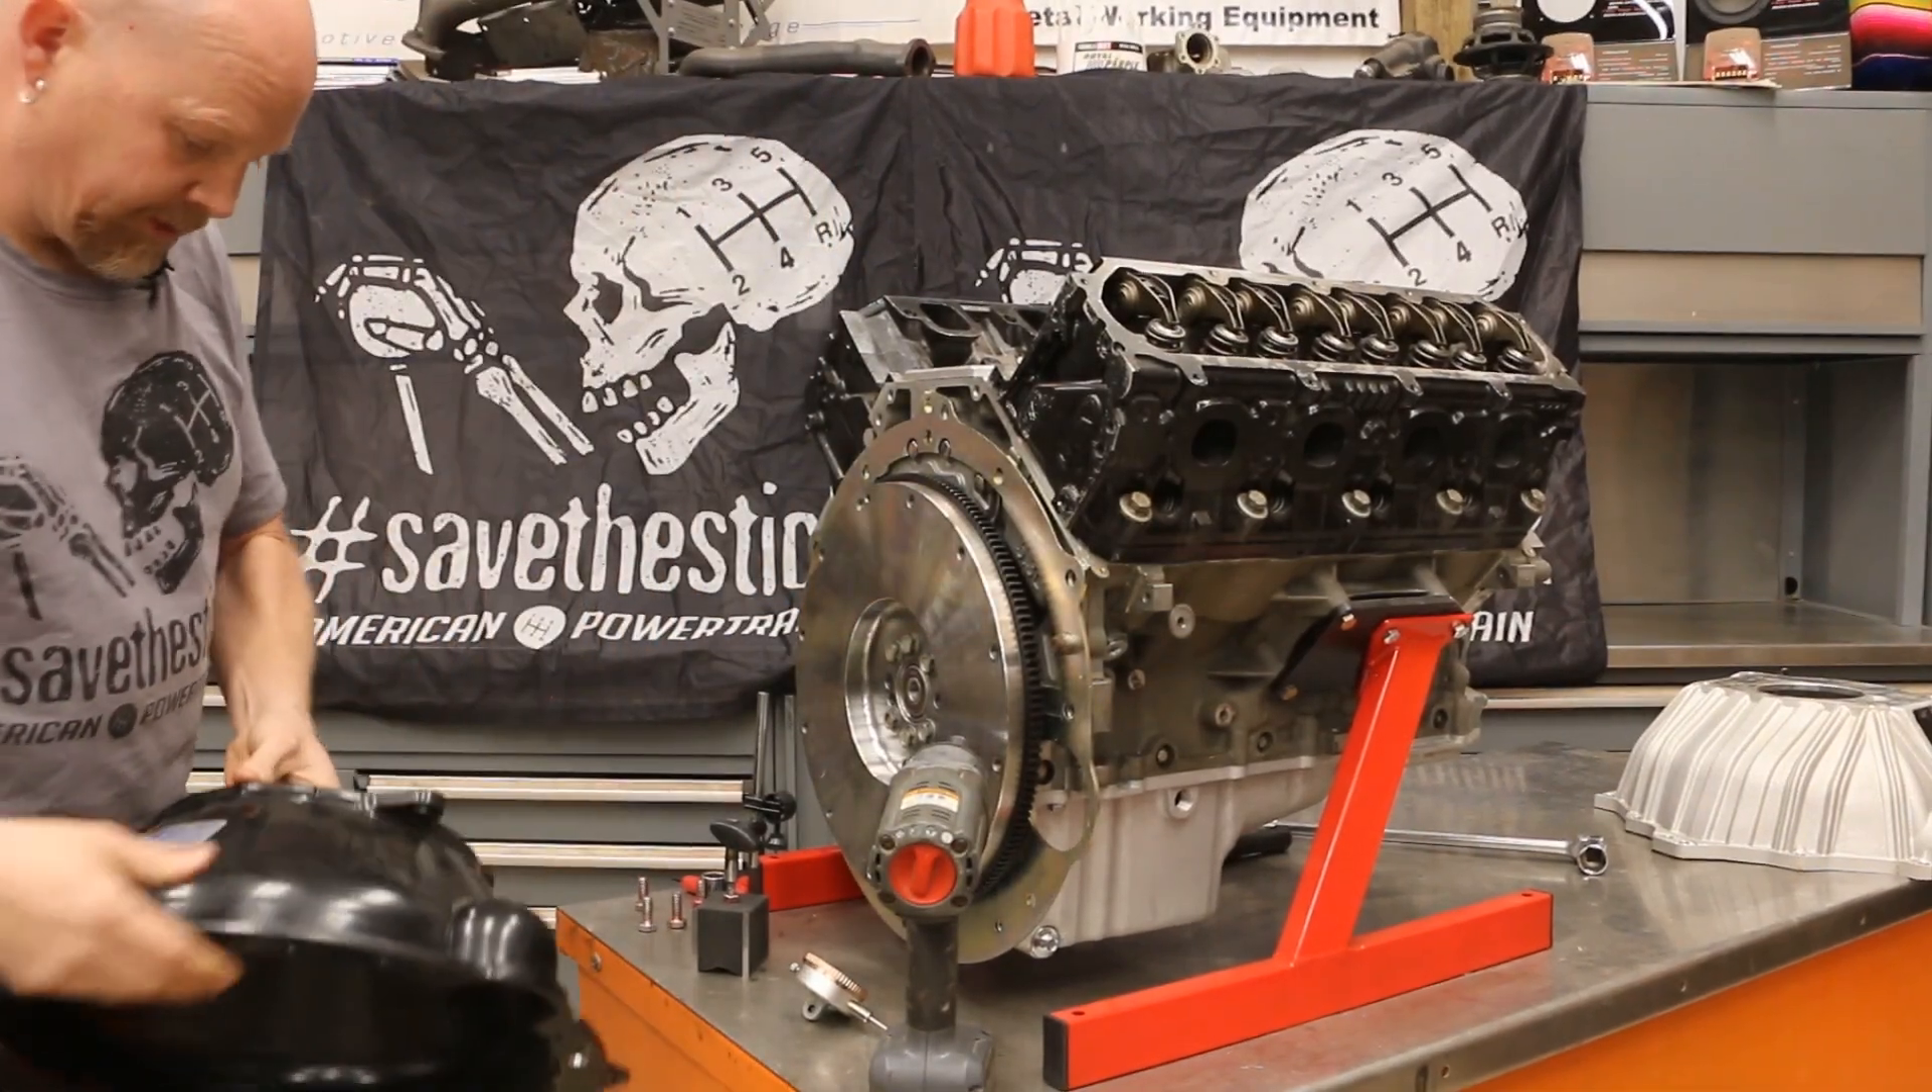We have our flywheel installed. It is torqued down to spec and ready to go.